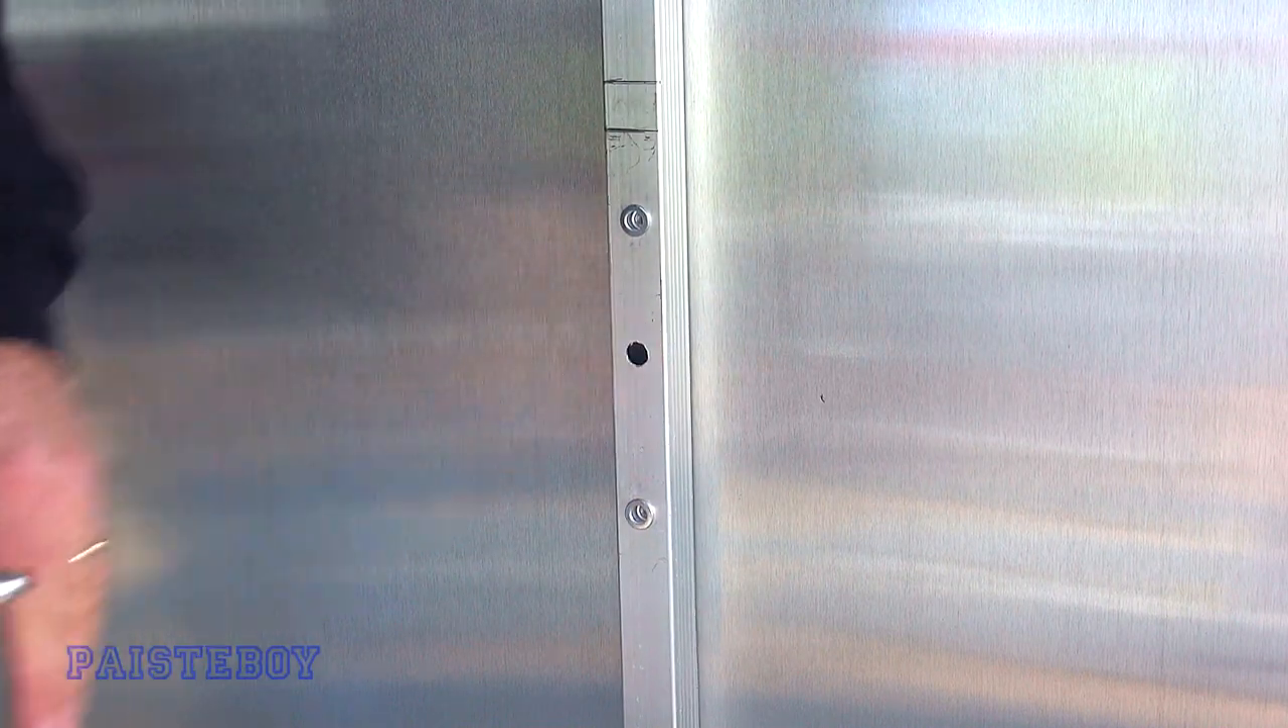All right I've got the center hole drilled and we'll get this last rivnut in place.